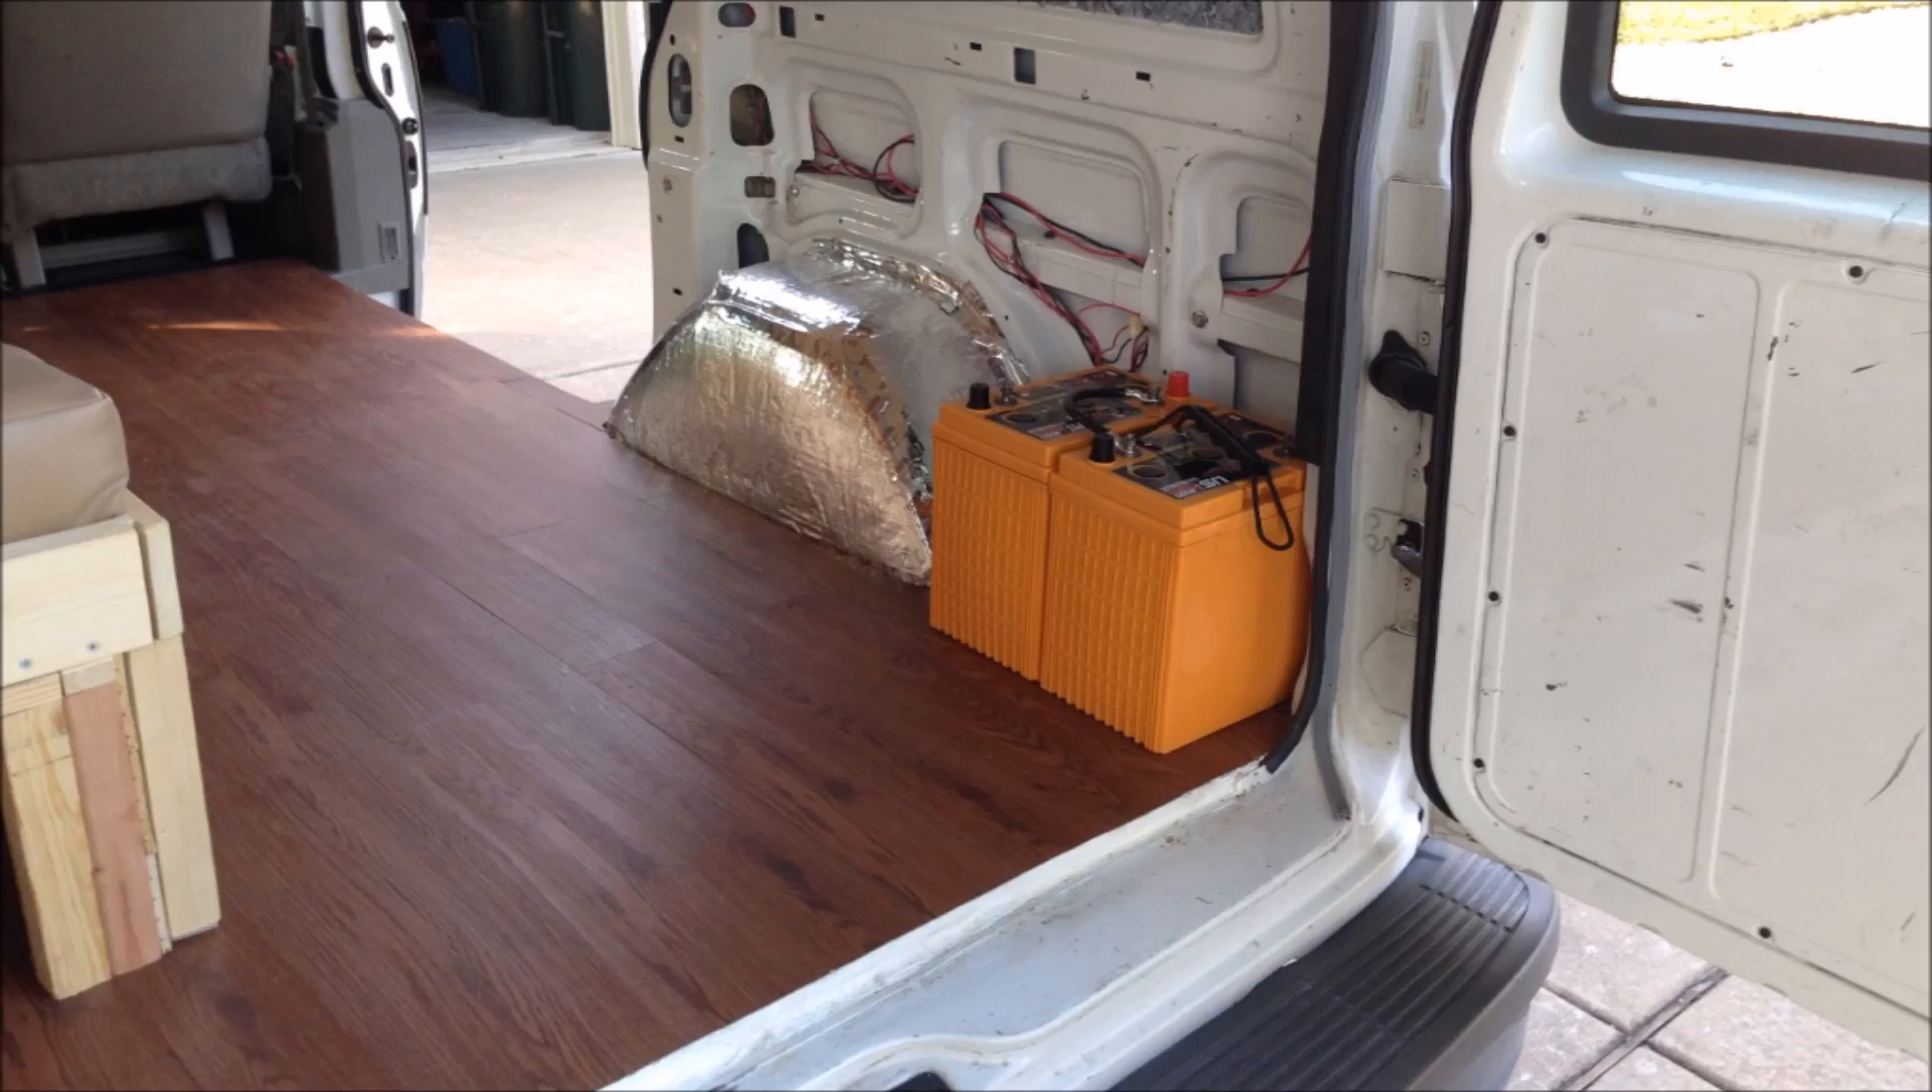Here's a look at the two batteries fitting perfectly back in that corner of the van.